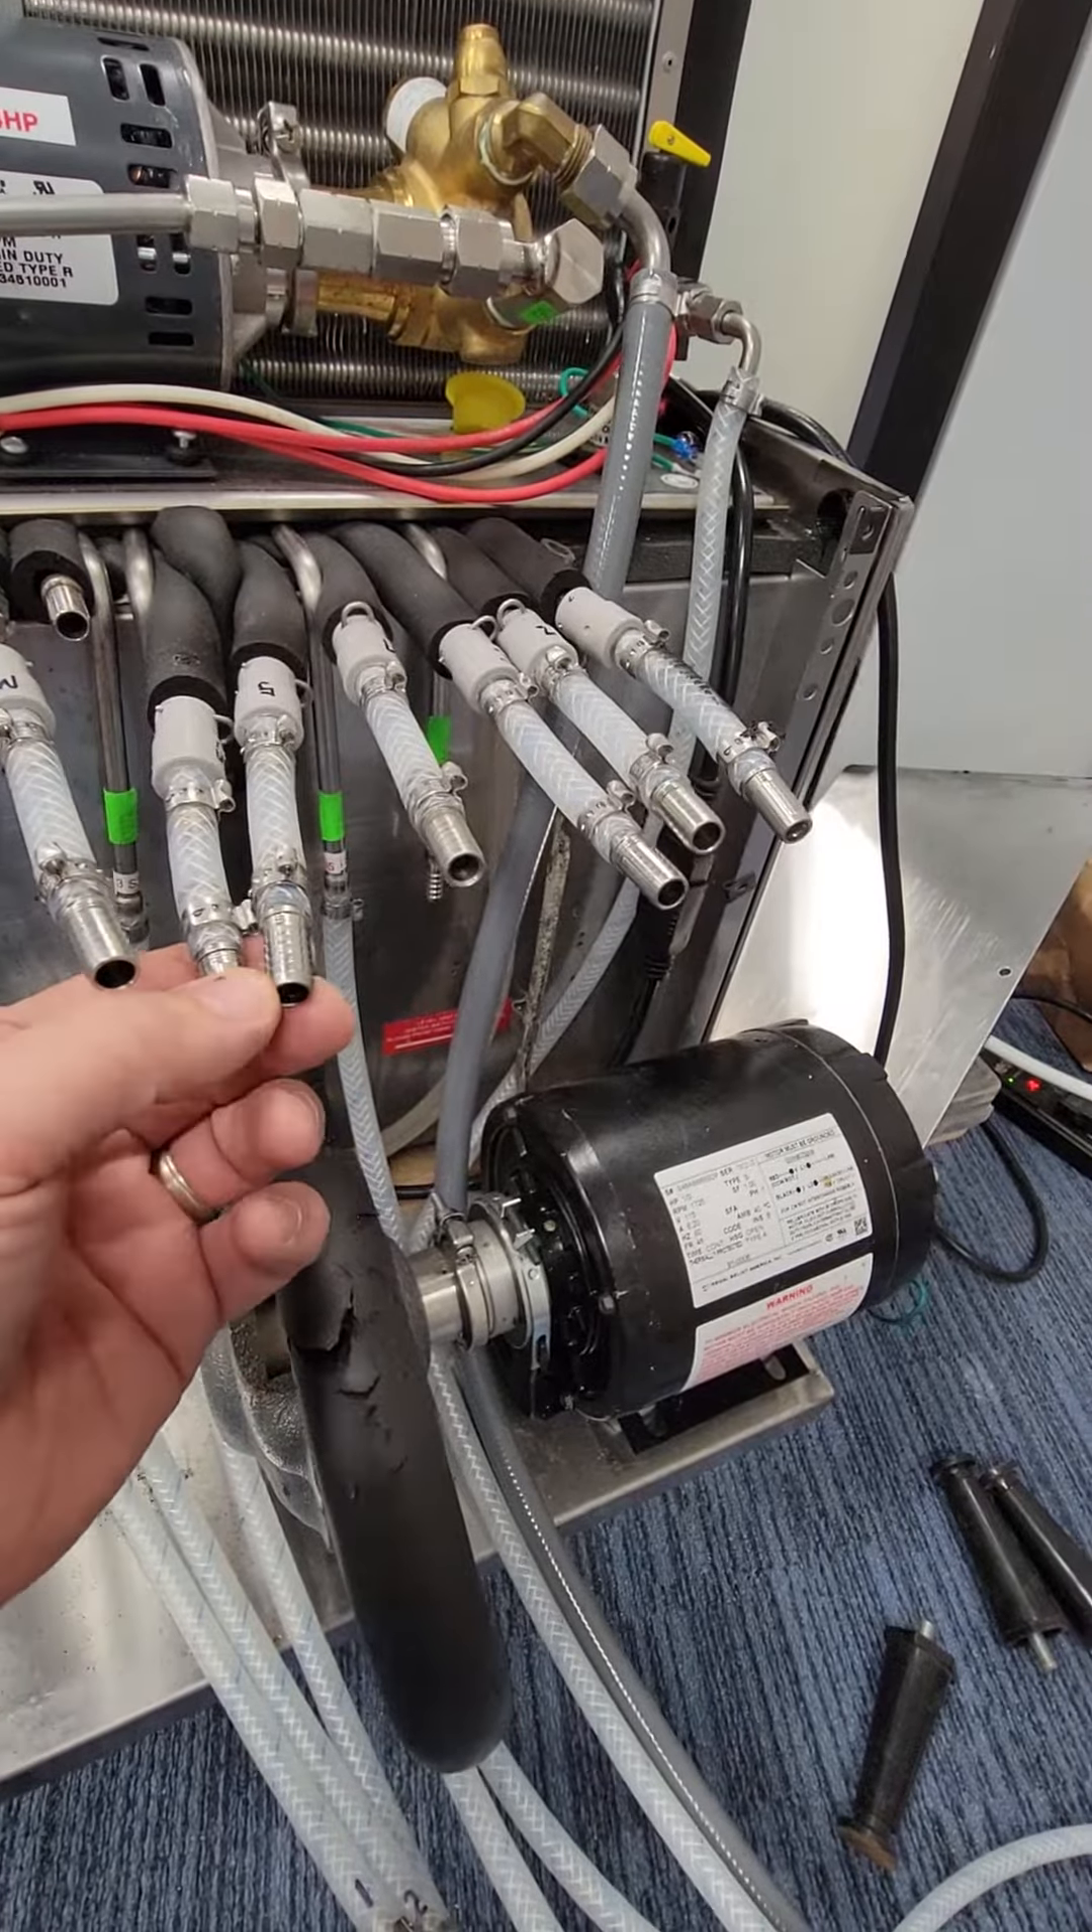So I've gone ahead and put little tails with quarter inch to 3 8 reducers on them so now all the ports coming out are 3 8 as well.